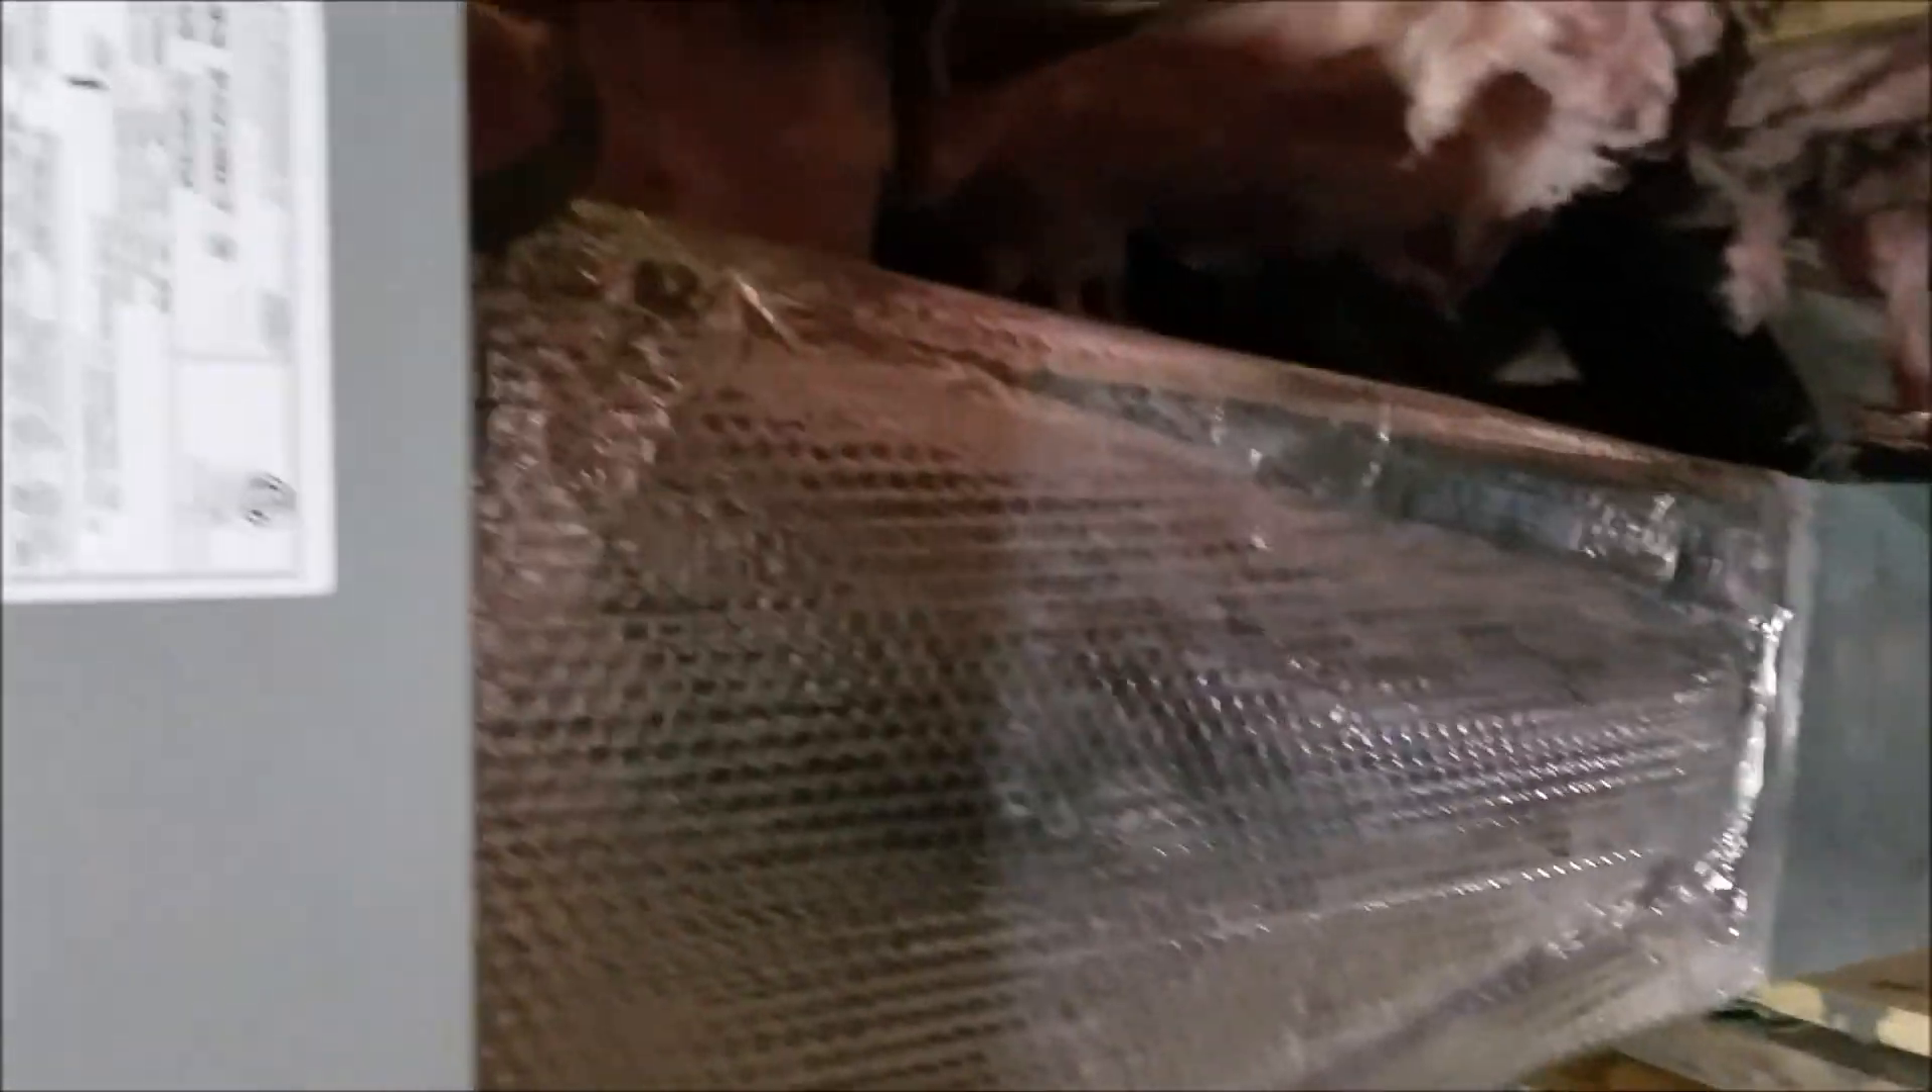I got my insulation wrapped around the takeoff.